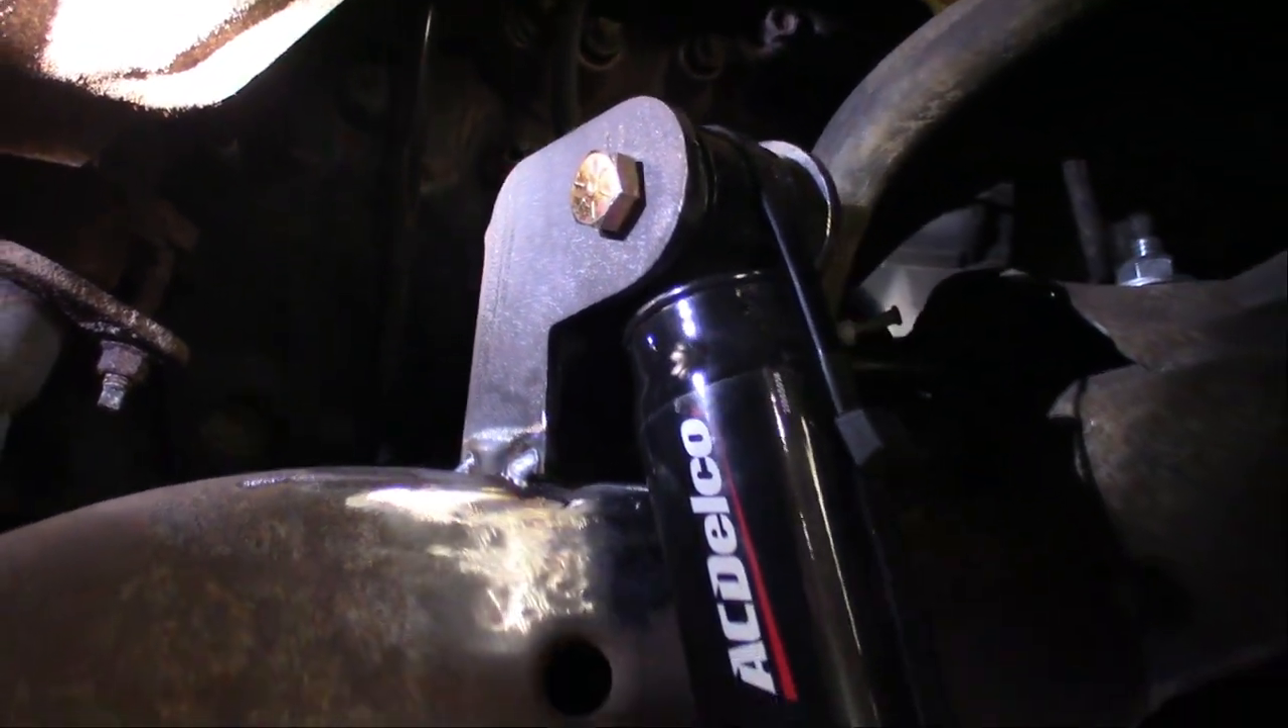And the shock fits in there nice and perfect.